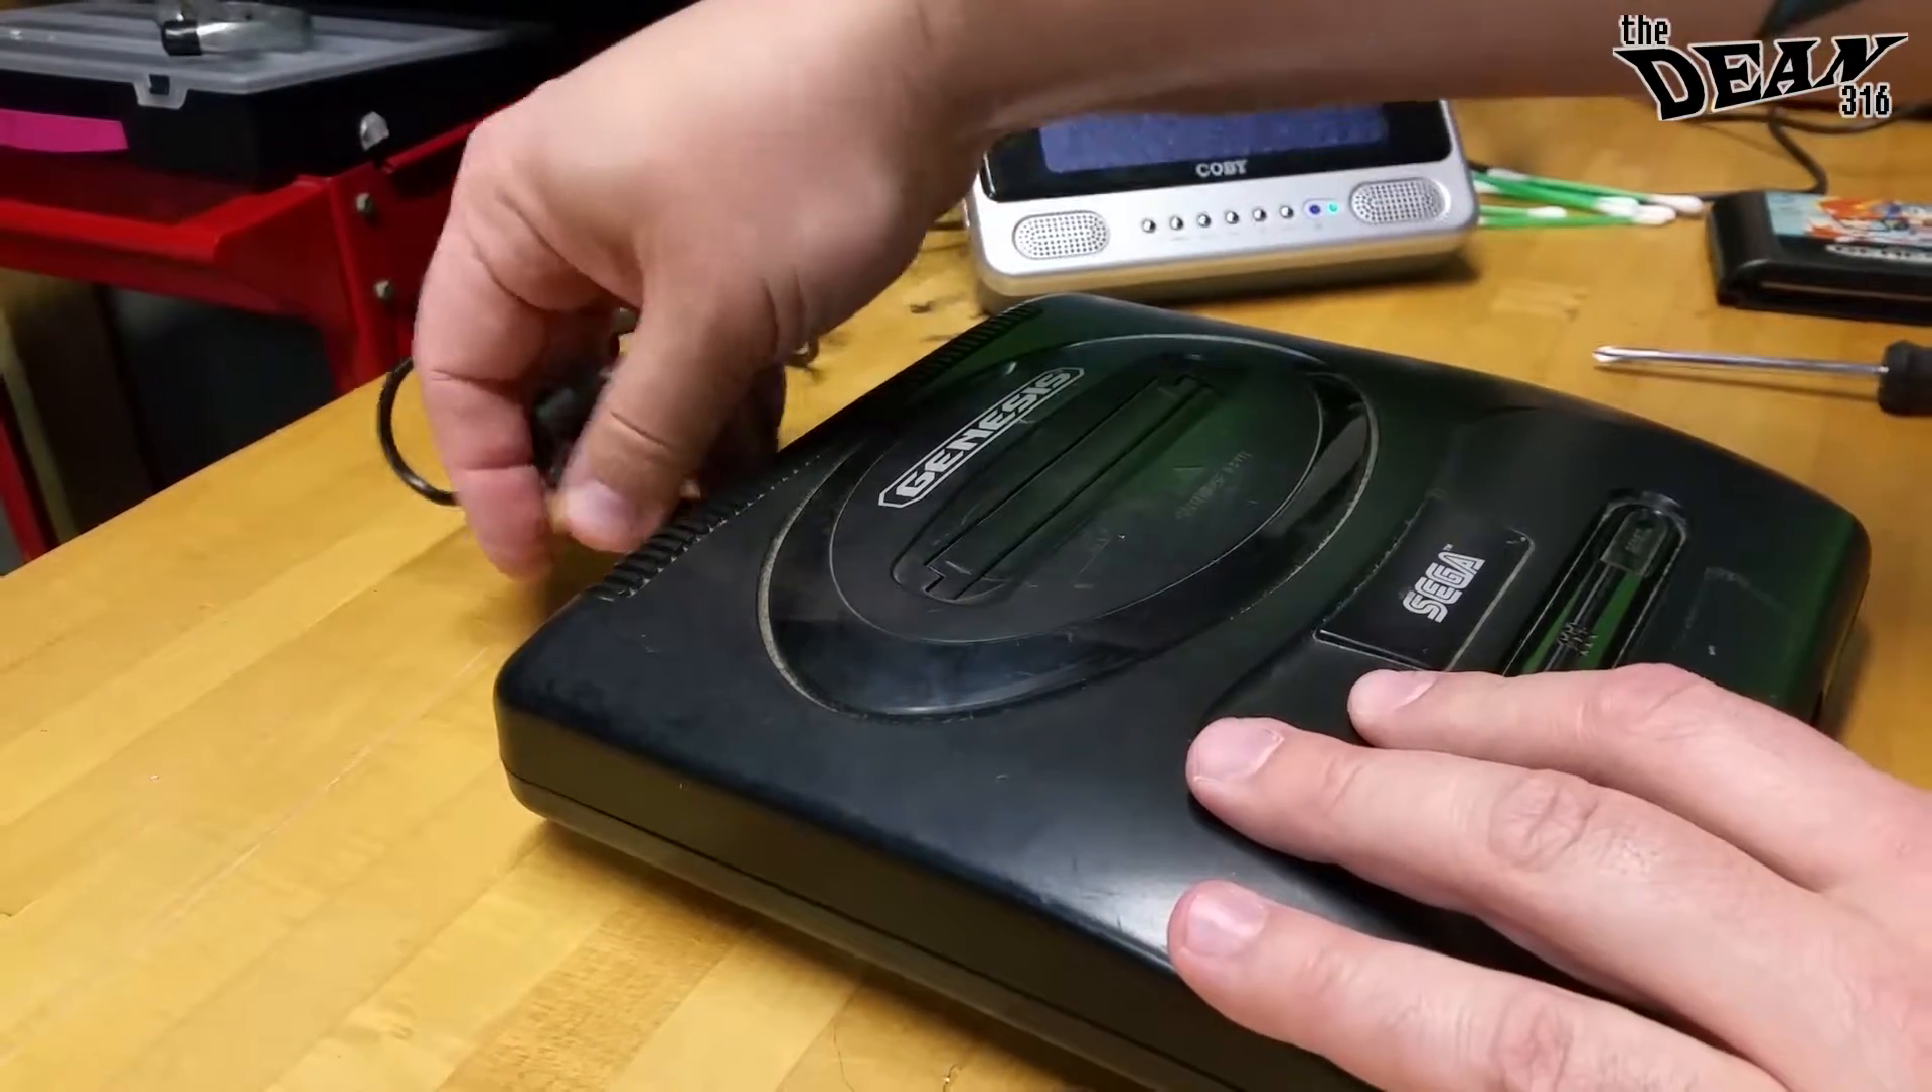So, last step's complete. Genesis Model 2 reassembled.